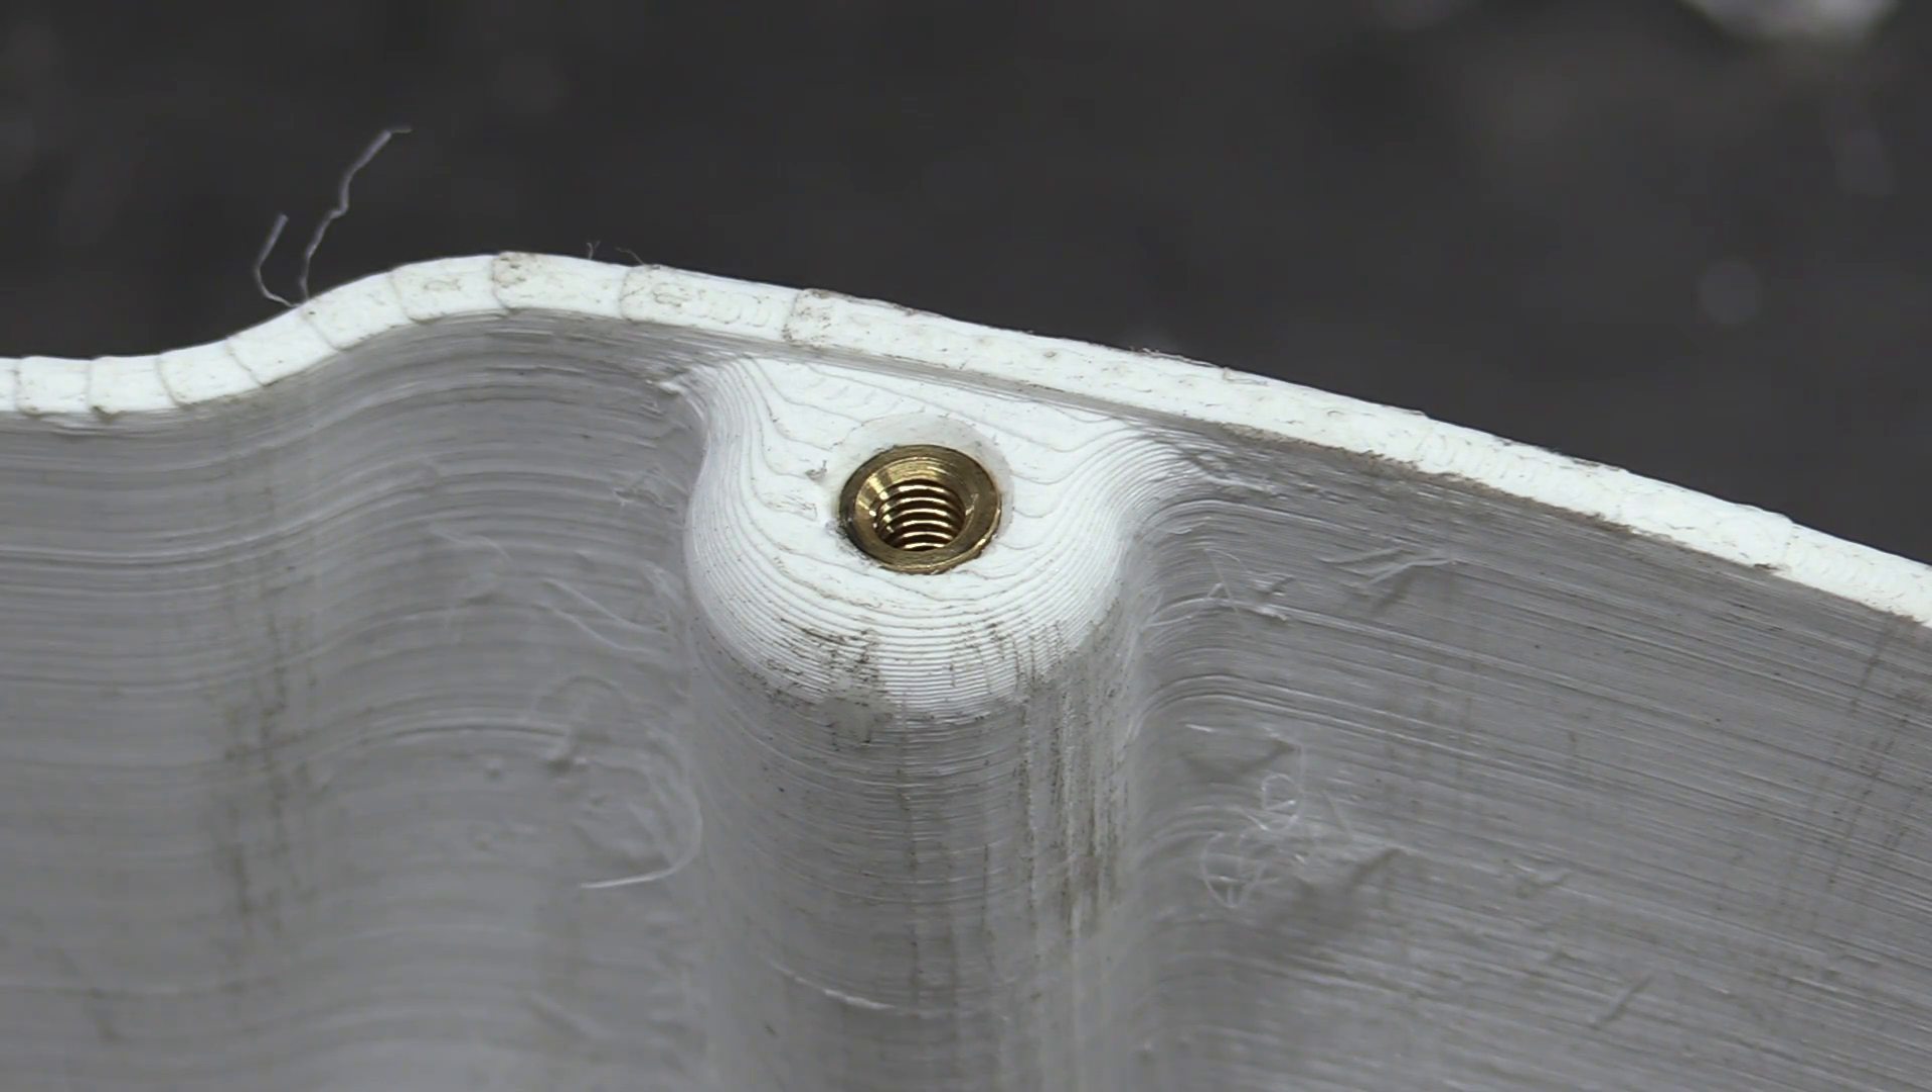The brass insert is in and nicely flush with the edge of the boss.